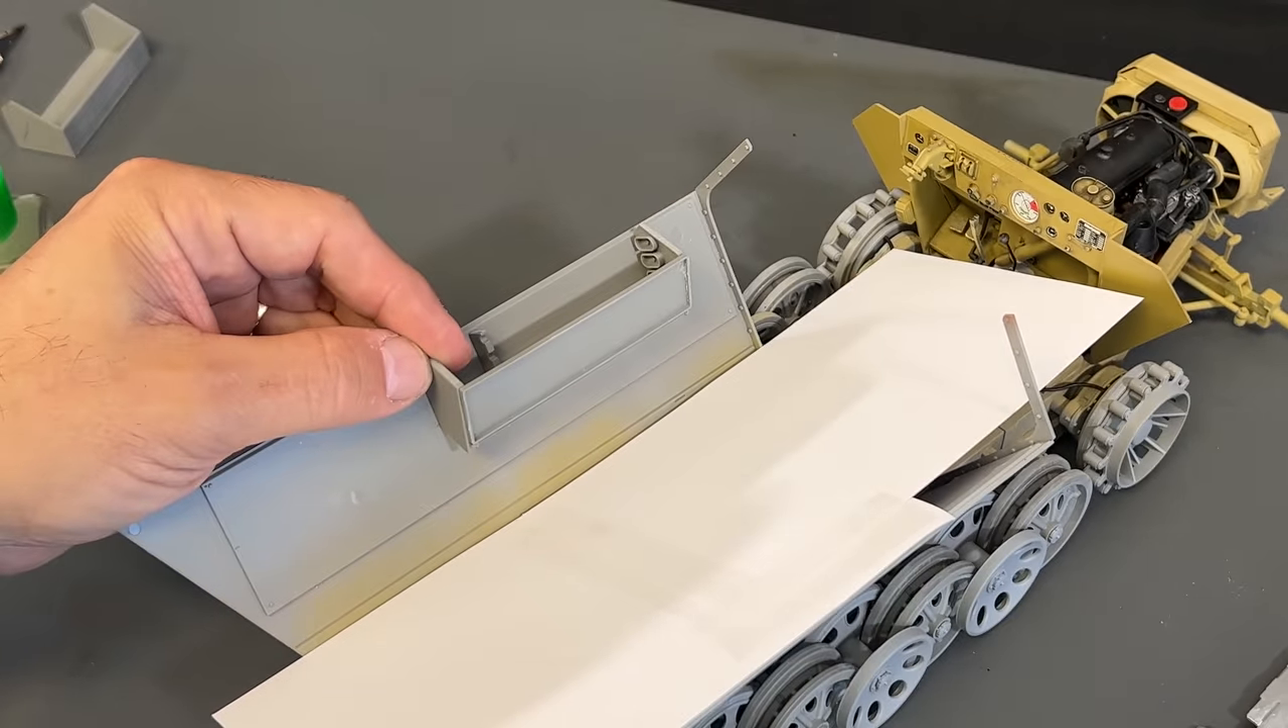I've also started to assemble the little bins on the side.